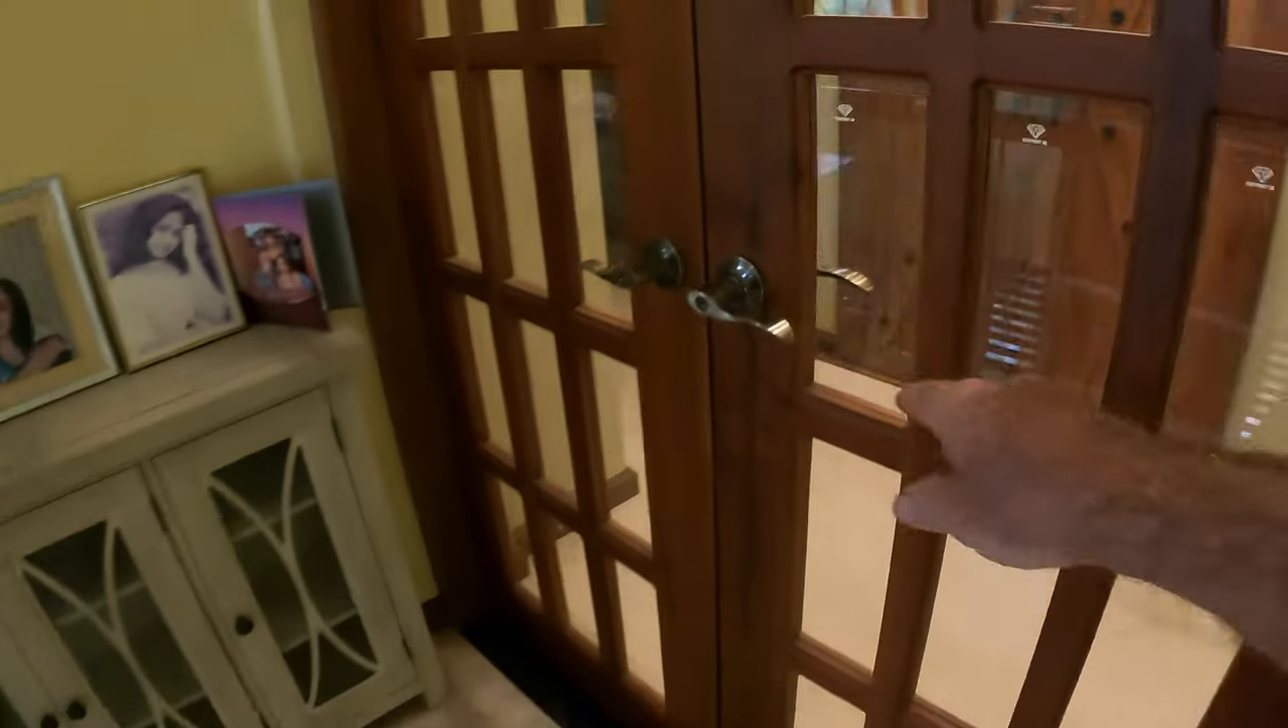Let's head upstairs and take a look at the doors completed and installed.